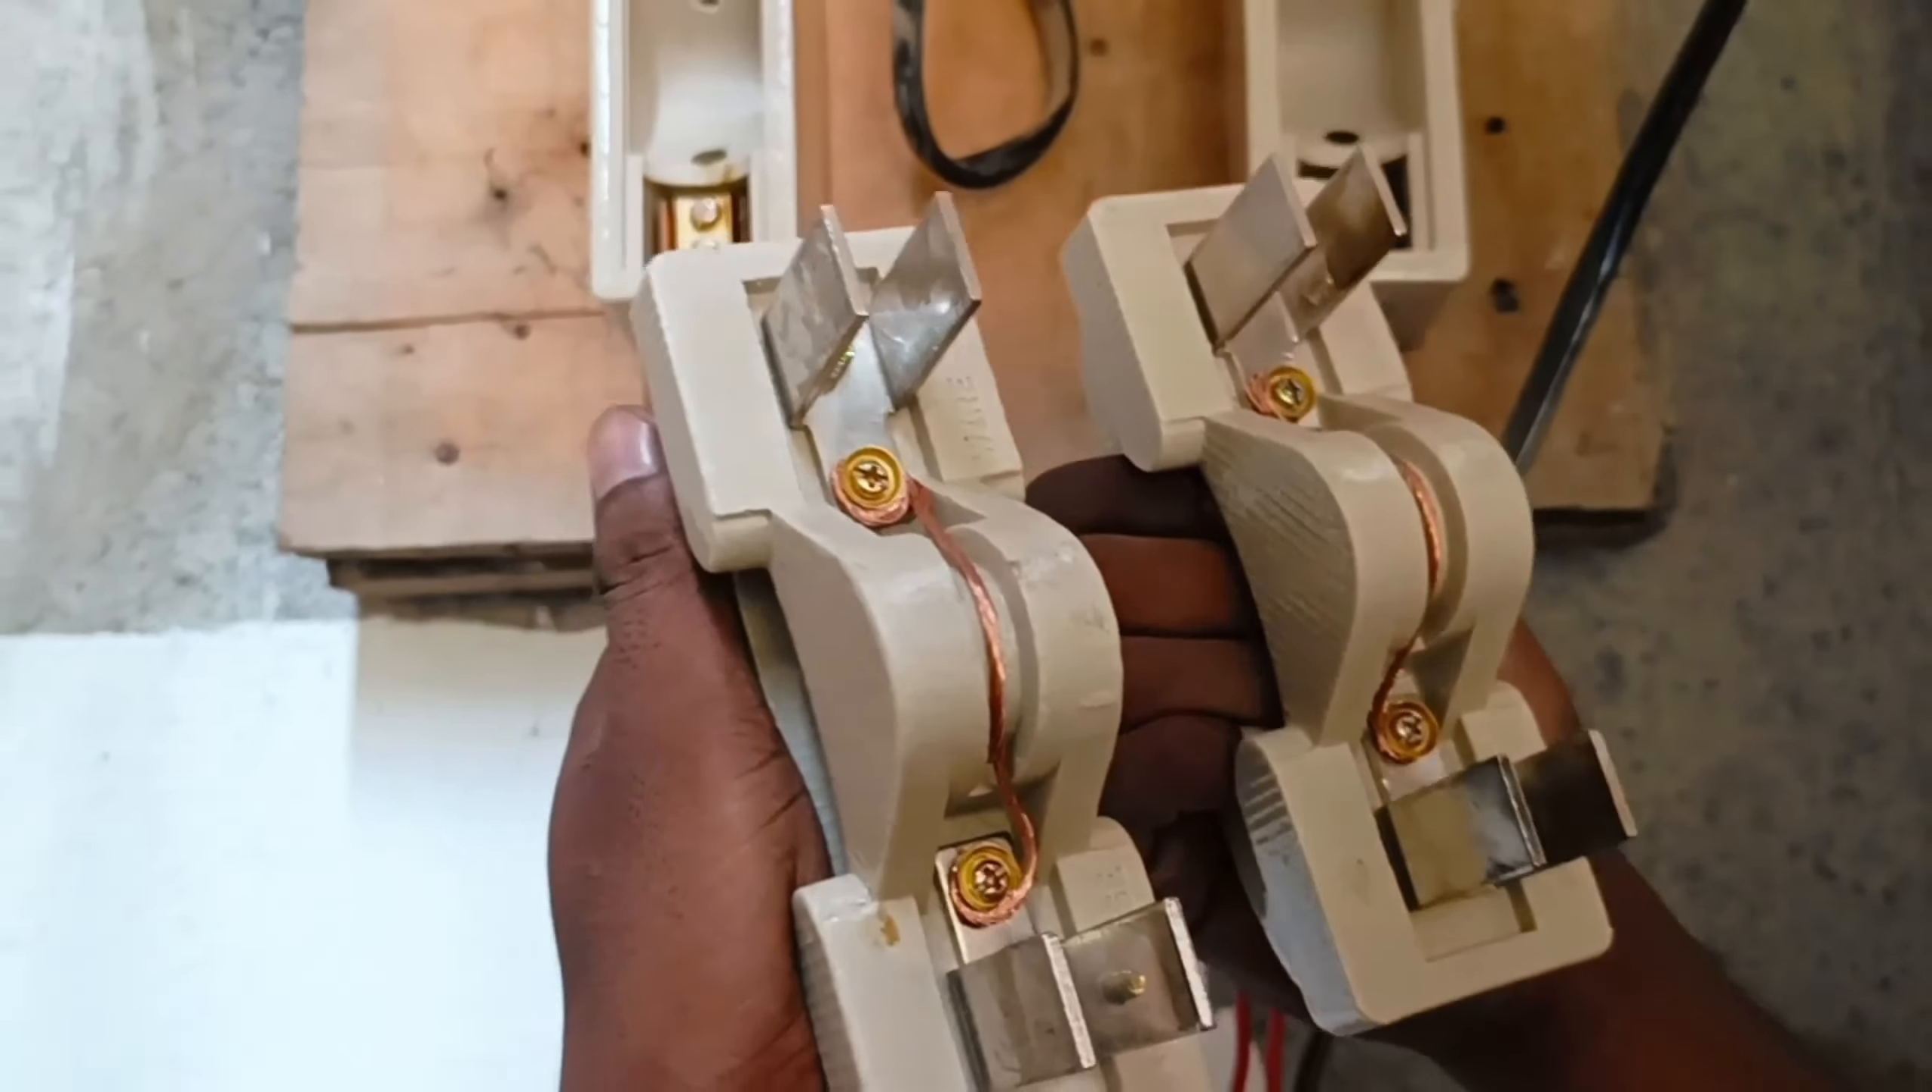यहां पर हमने दोनों फ्यूज को अच्छे से बना लिया है।